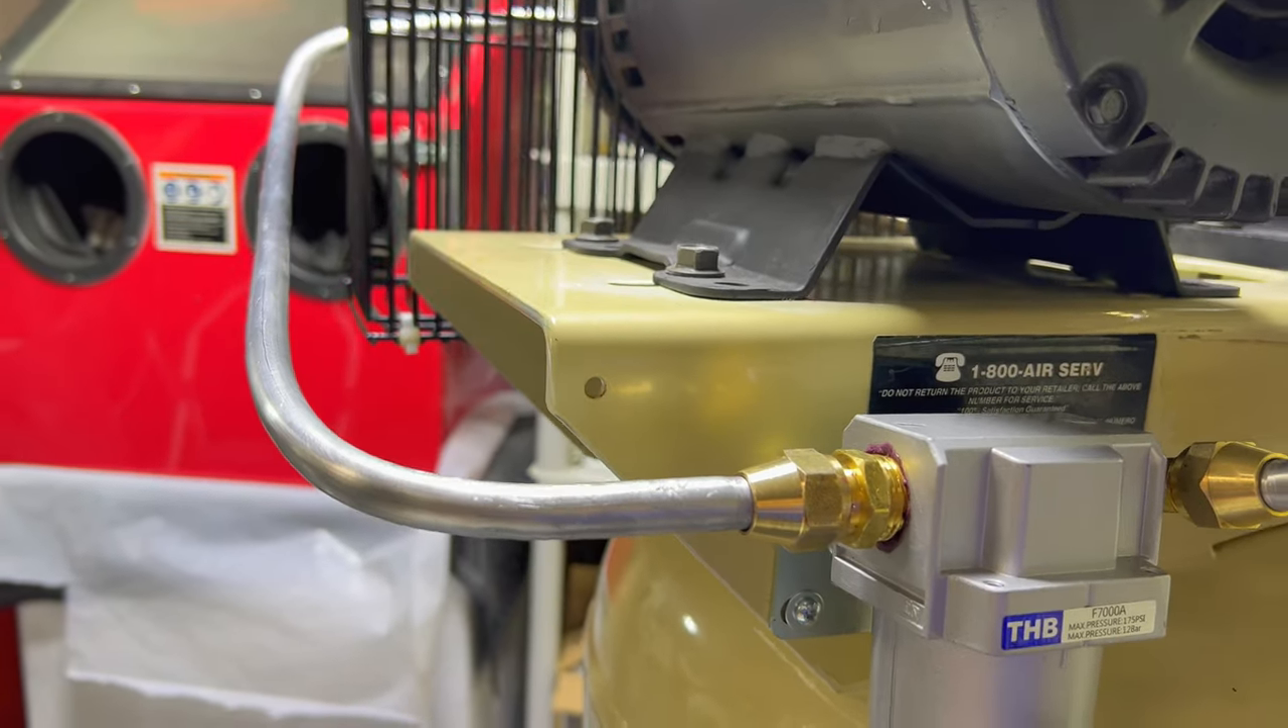All right, I was able to make all the connections. All the tube is bent nicely. It goes around.